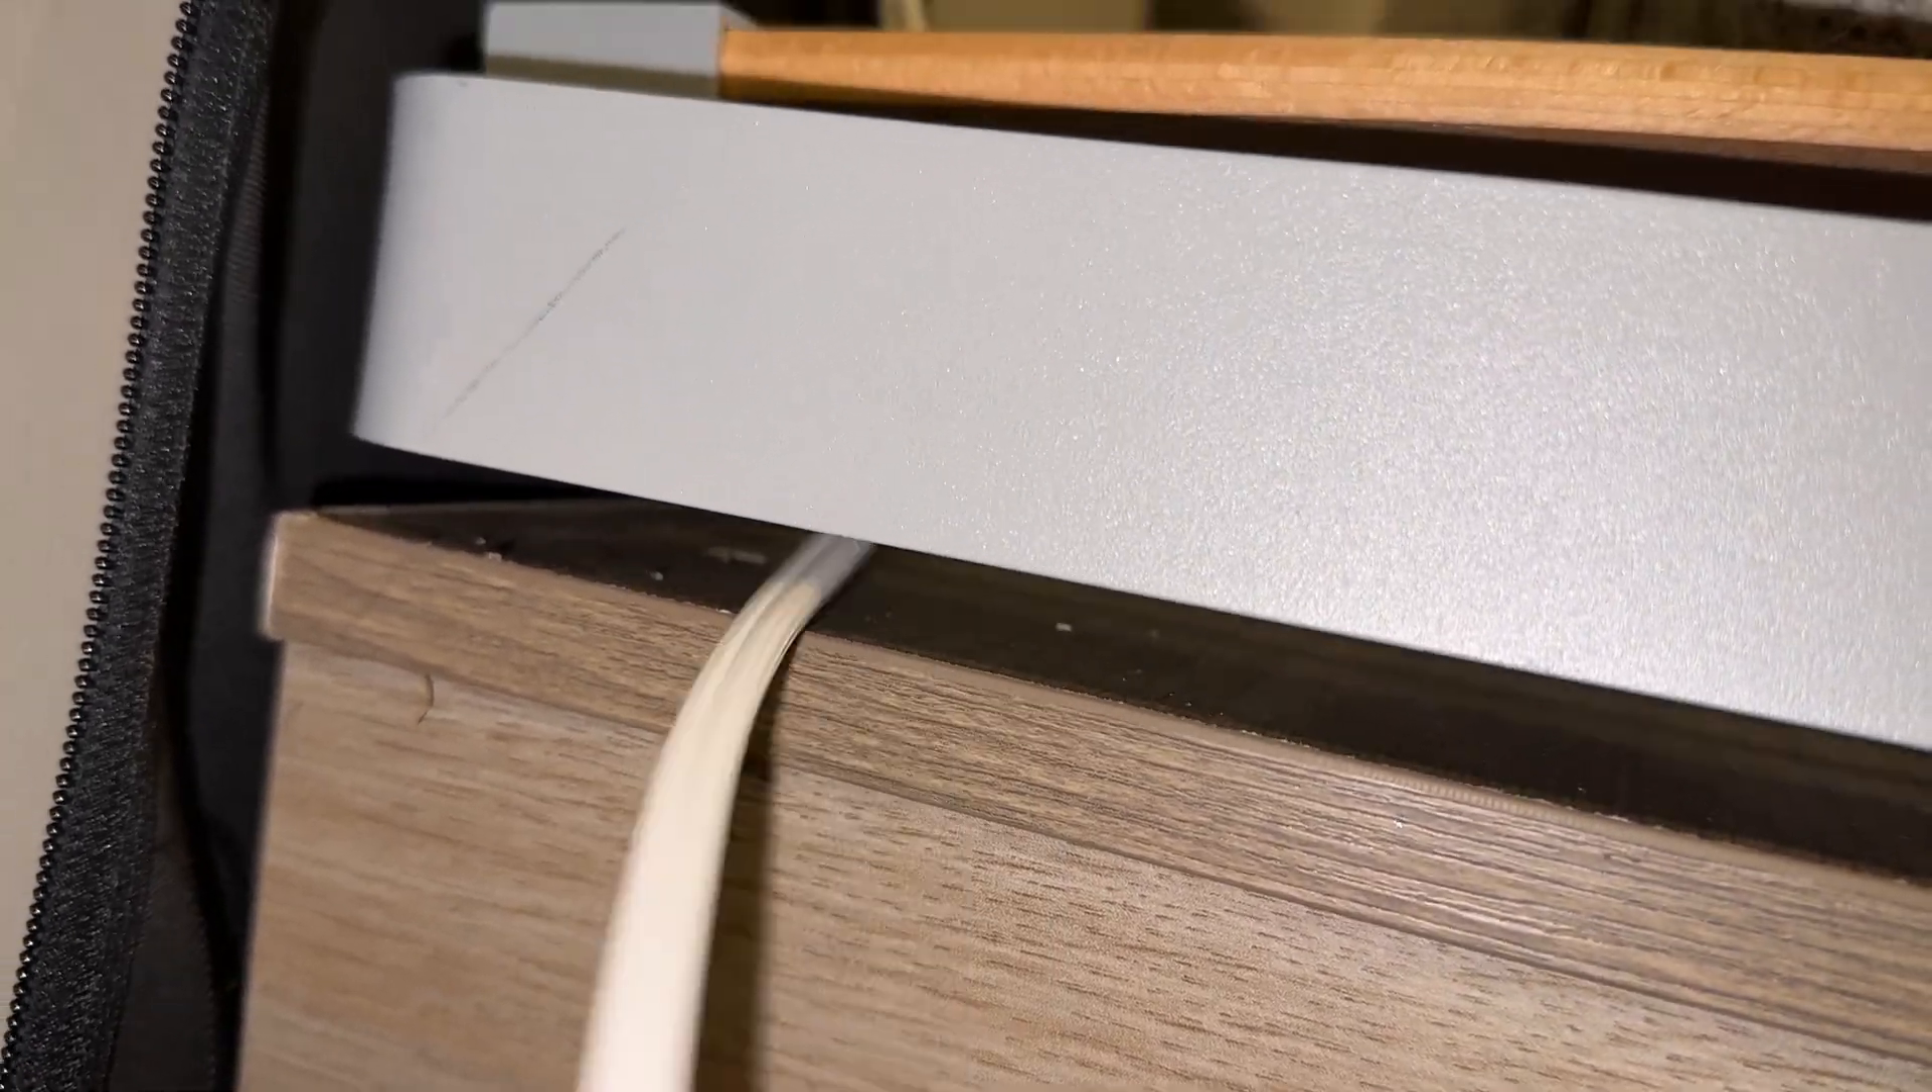Turns out this flaw of the unlevel bed platform, there's a gap here, and I was able to thread the wire through without pinching it.